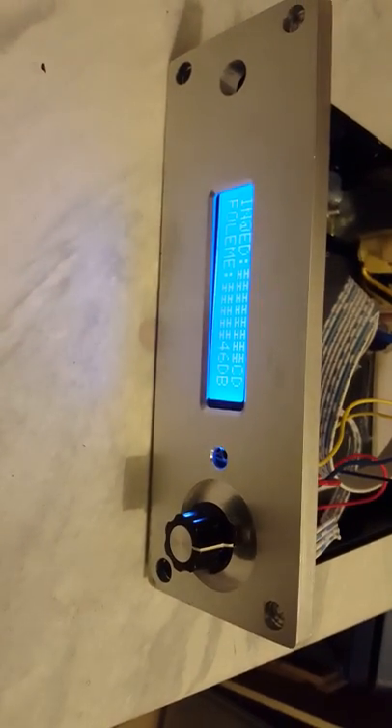There's the LCD with the remote control unit fitted.